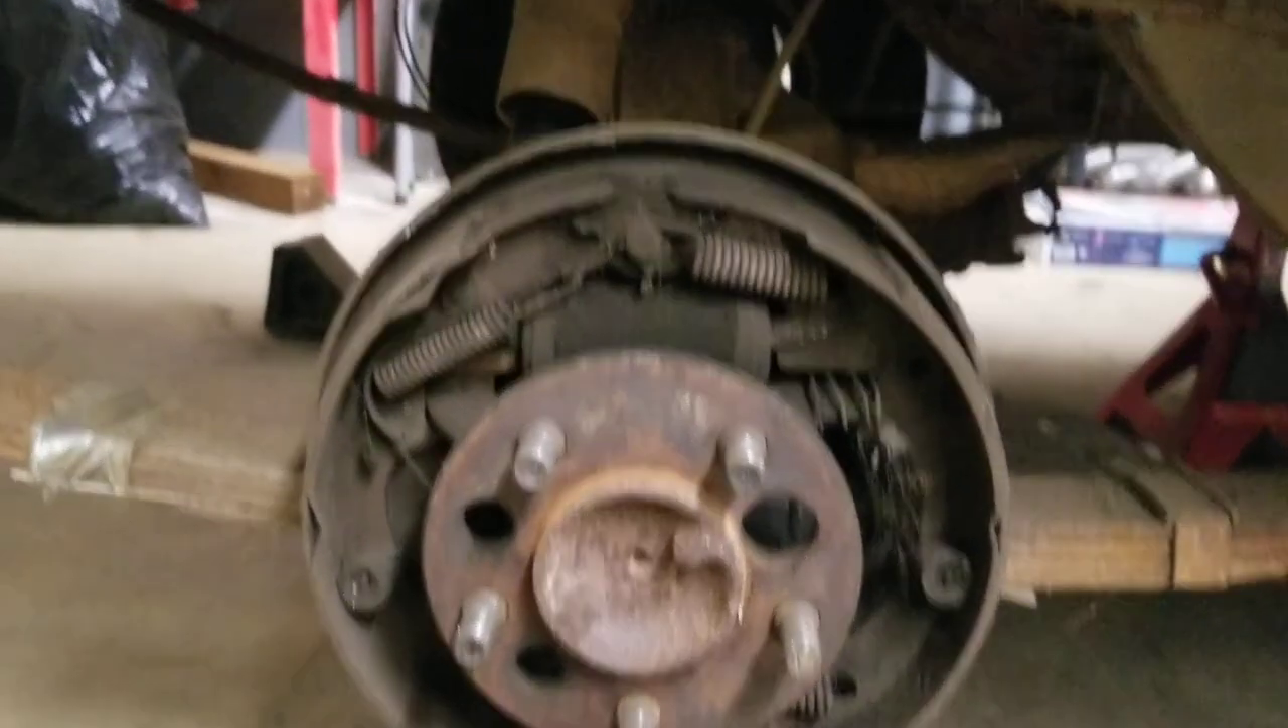All right, so there you go. Brake drum is off.